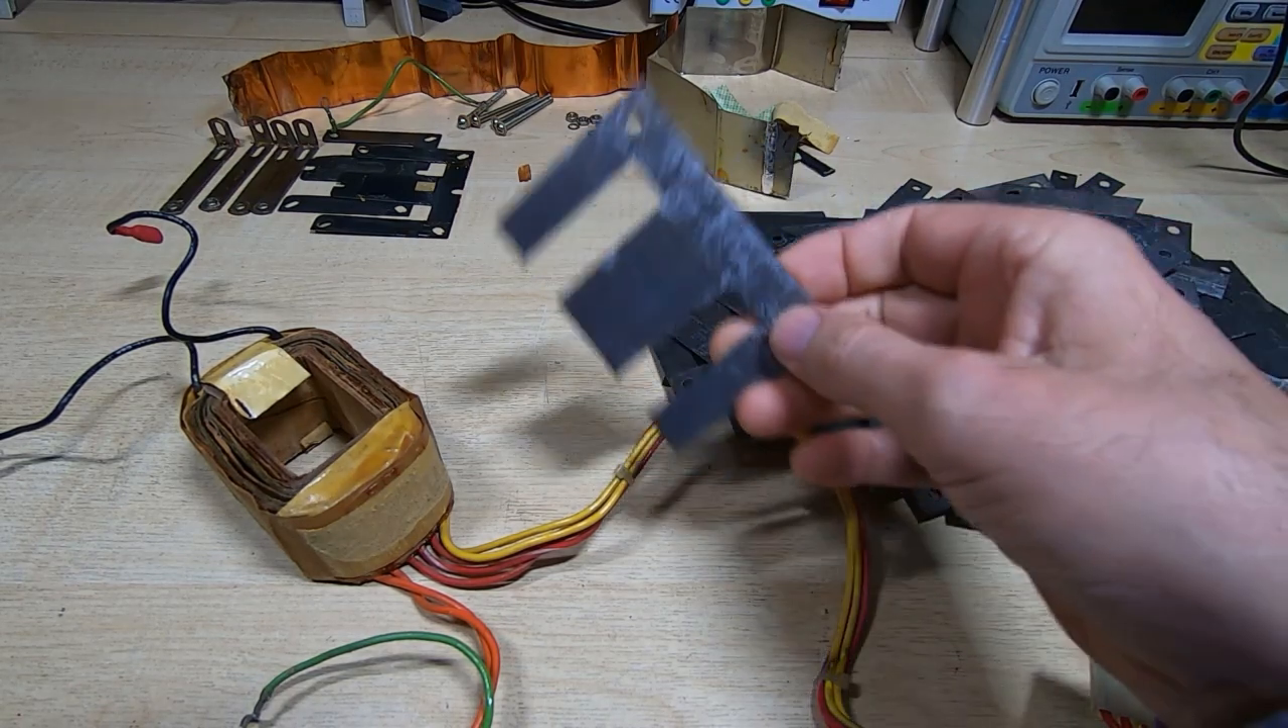Okay that's all the laminations removed from the core.